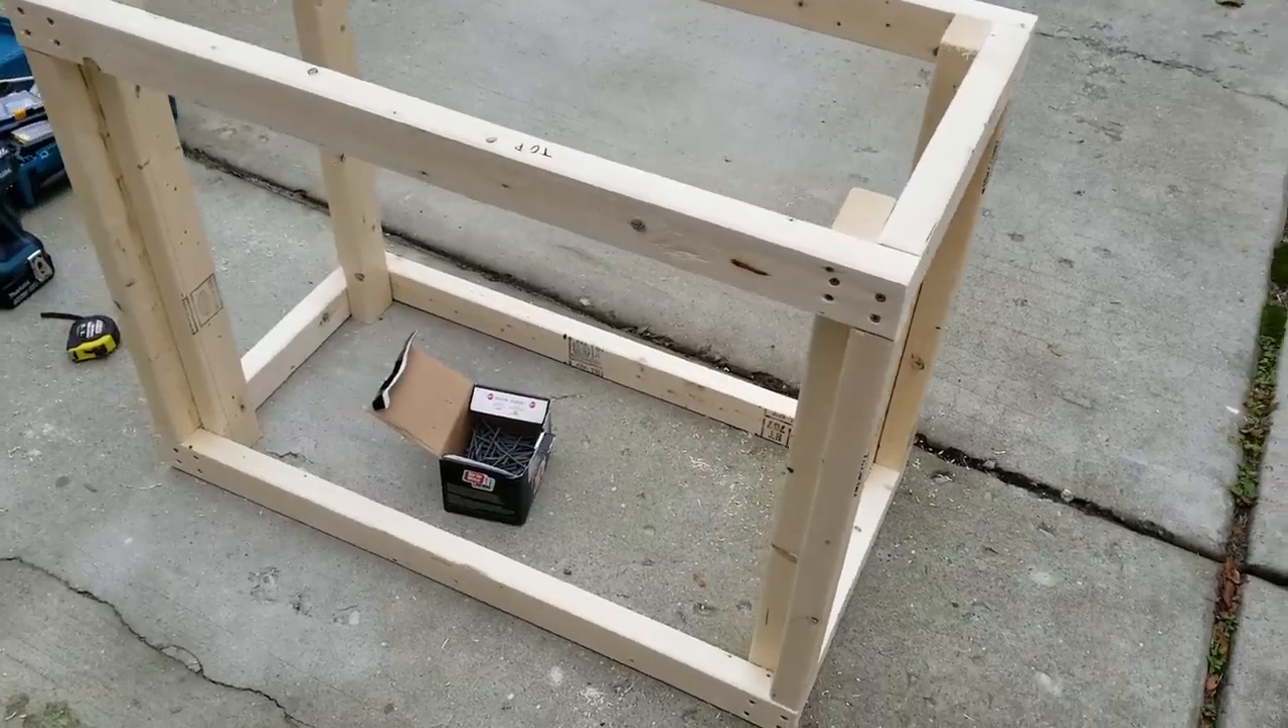So now here is the frame all assembled. All the screws are in. All the supports are mounted.